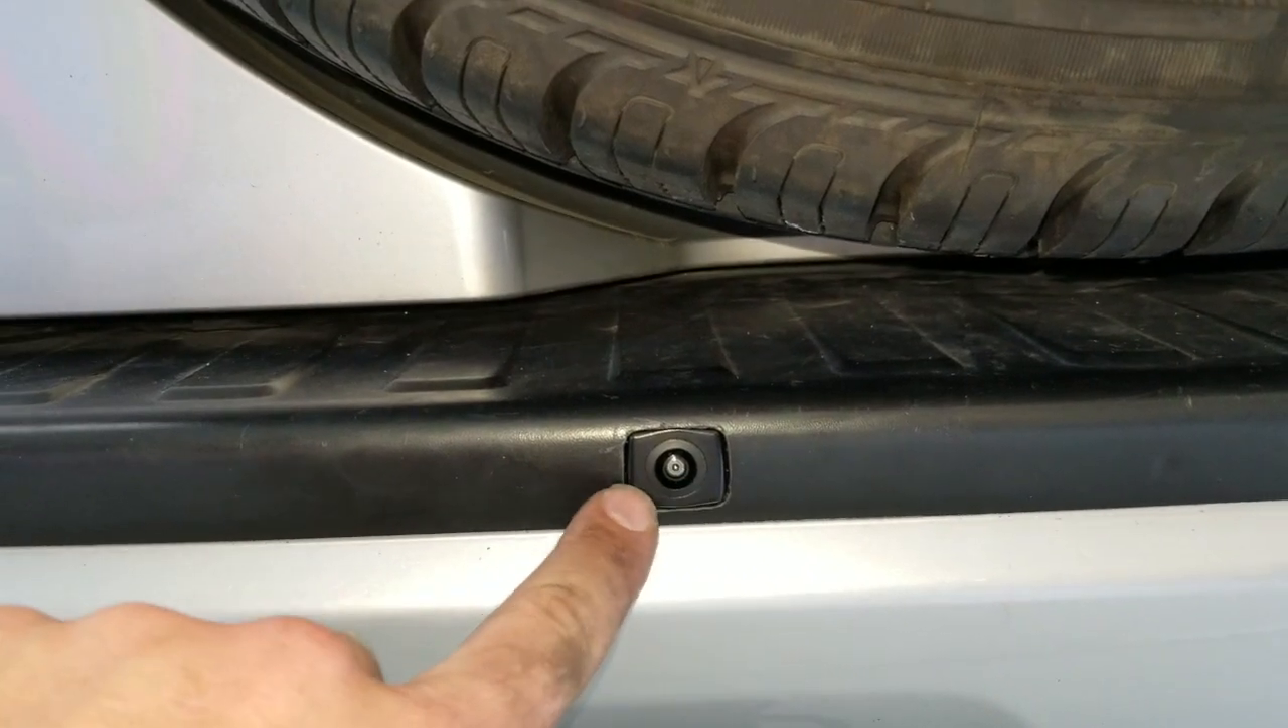Okay, so I have the camera installed. Looks pretty good. Get nice and close.